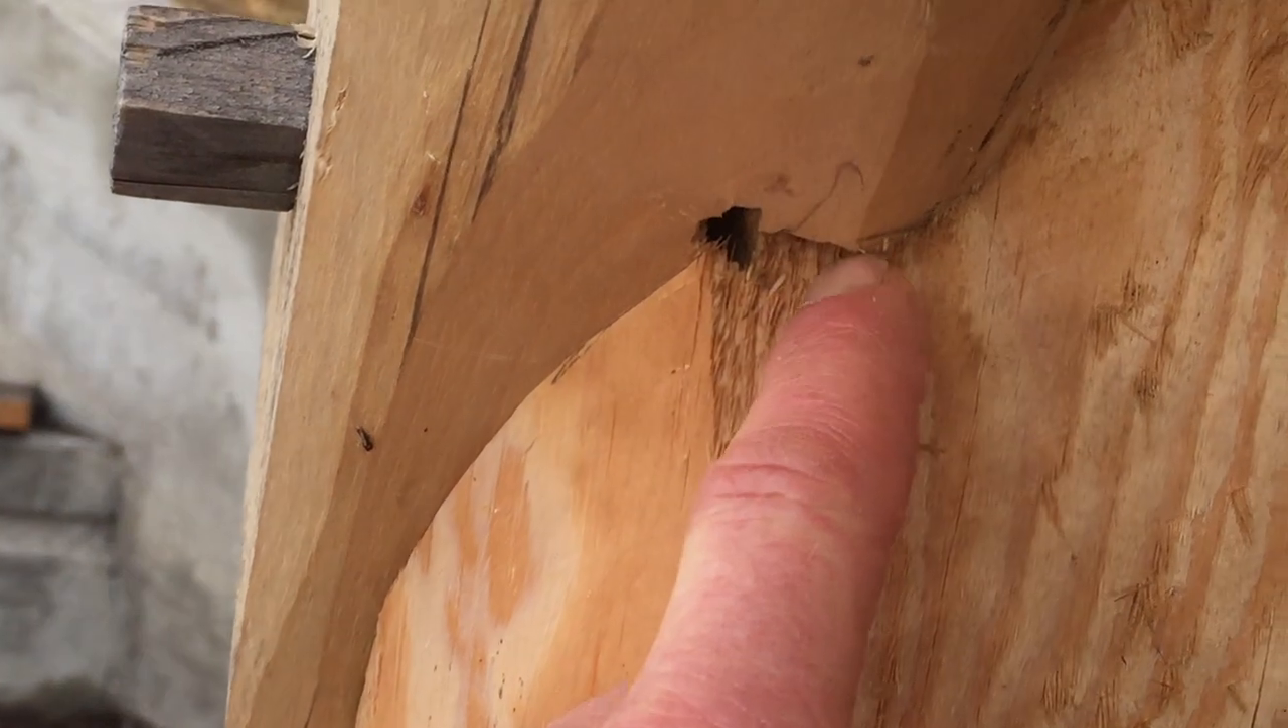So half of this joint is cut out of a post. You can see there's a little gap there.